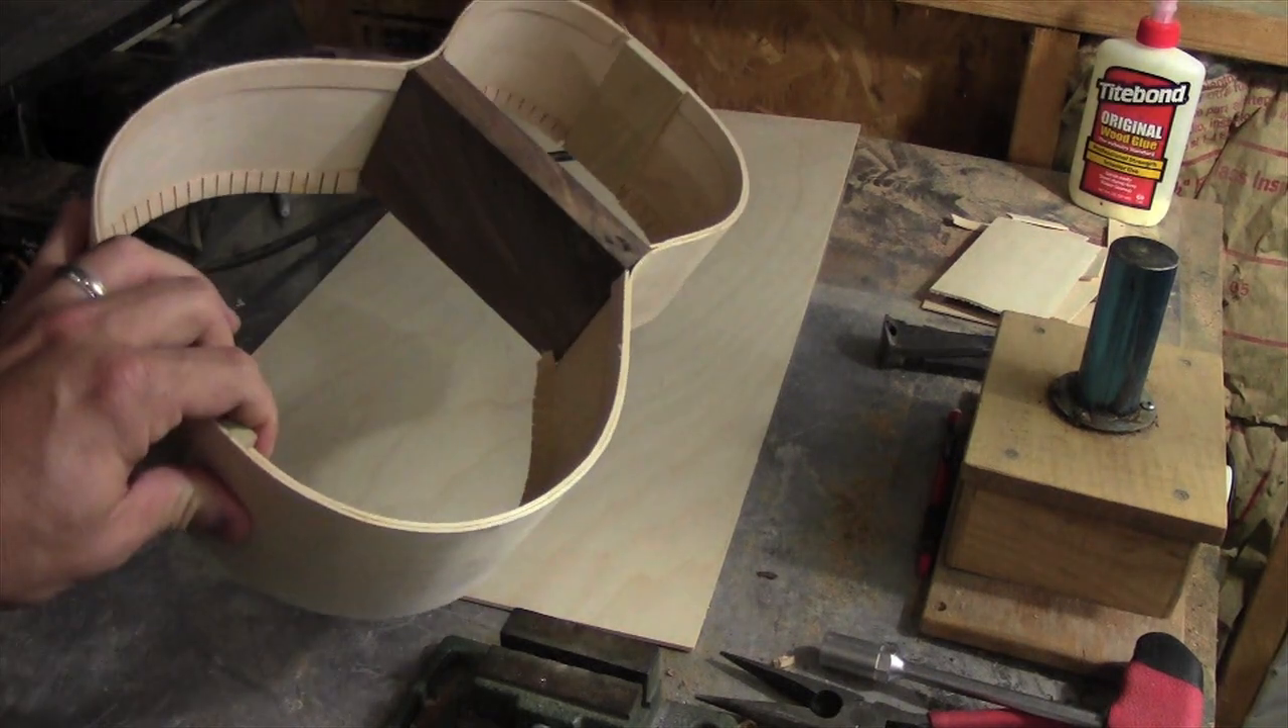With the lining in place, I can now trace out the top.